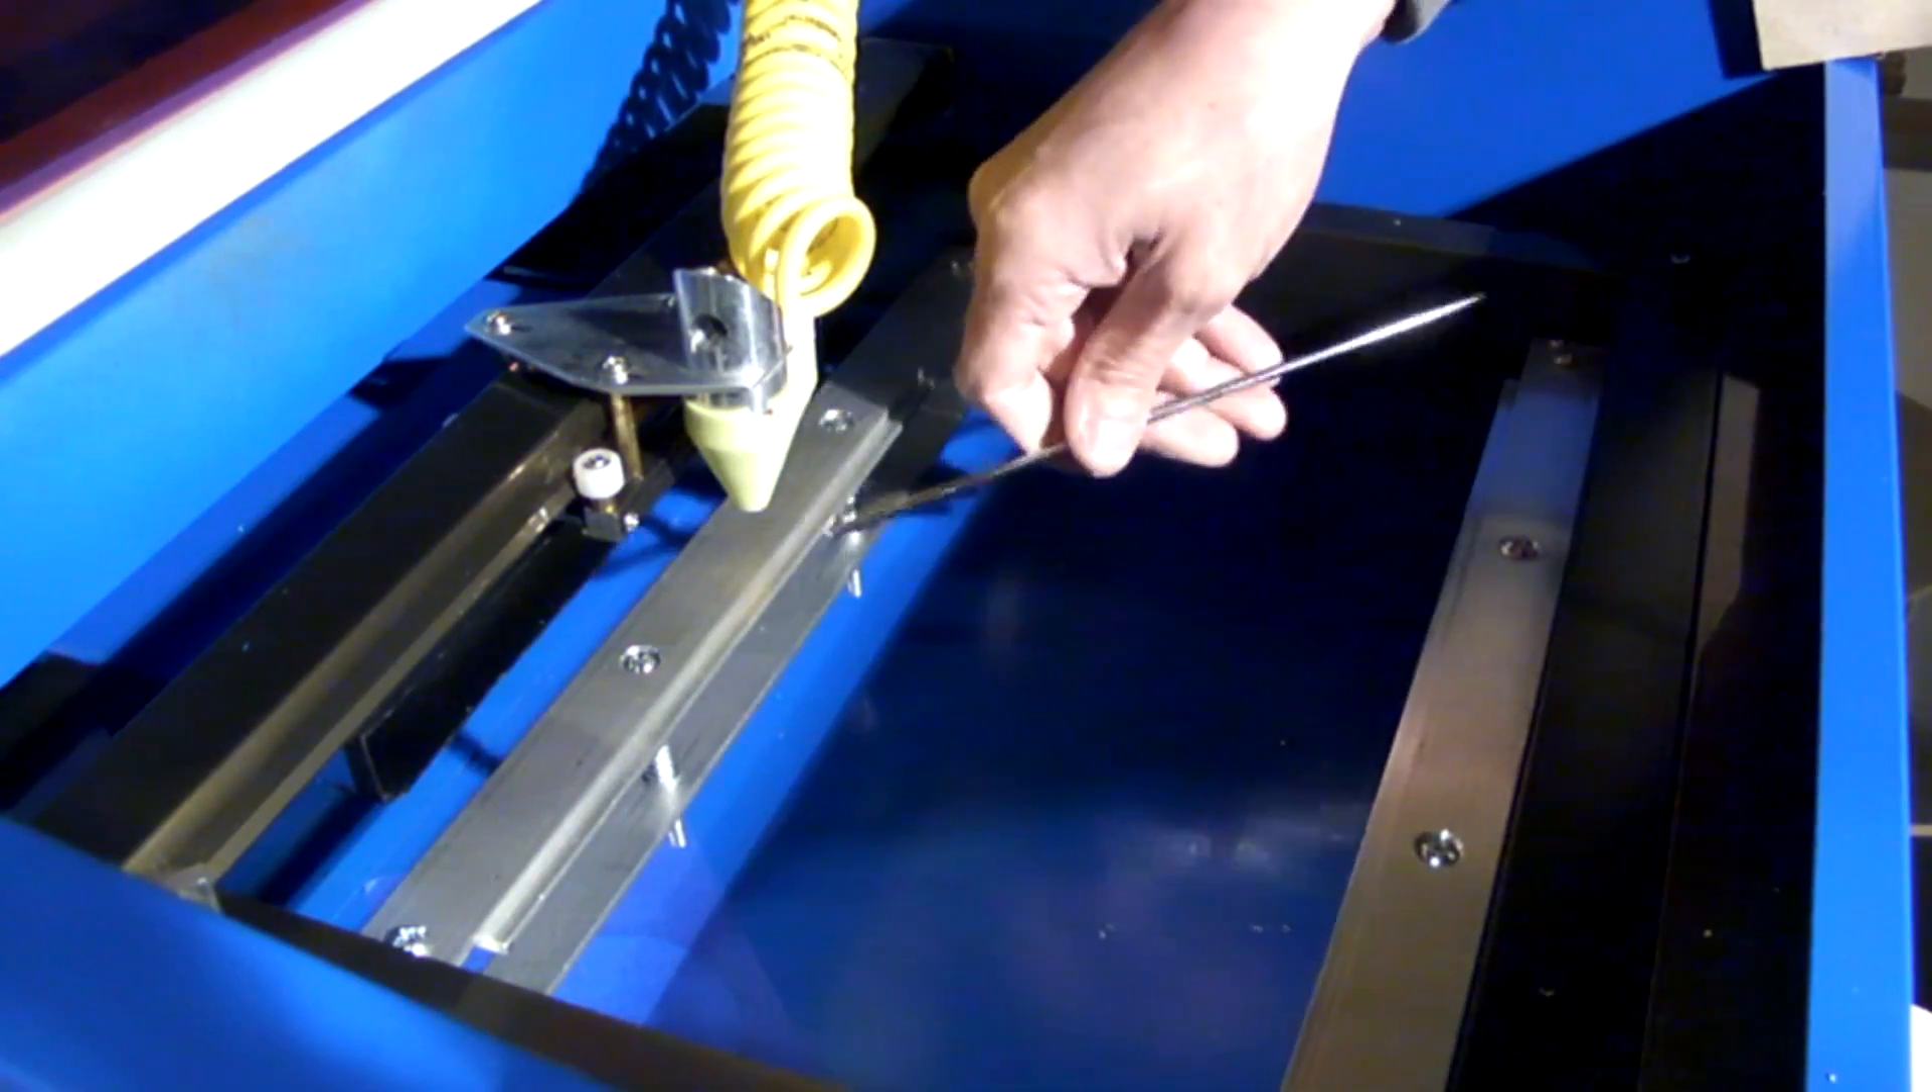I've taken out the expanded metal and now I just have two plain metal rods.